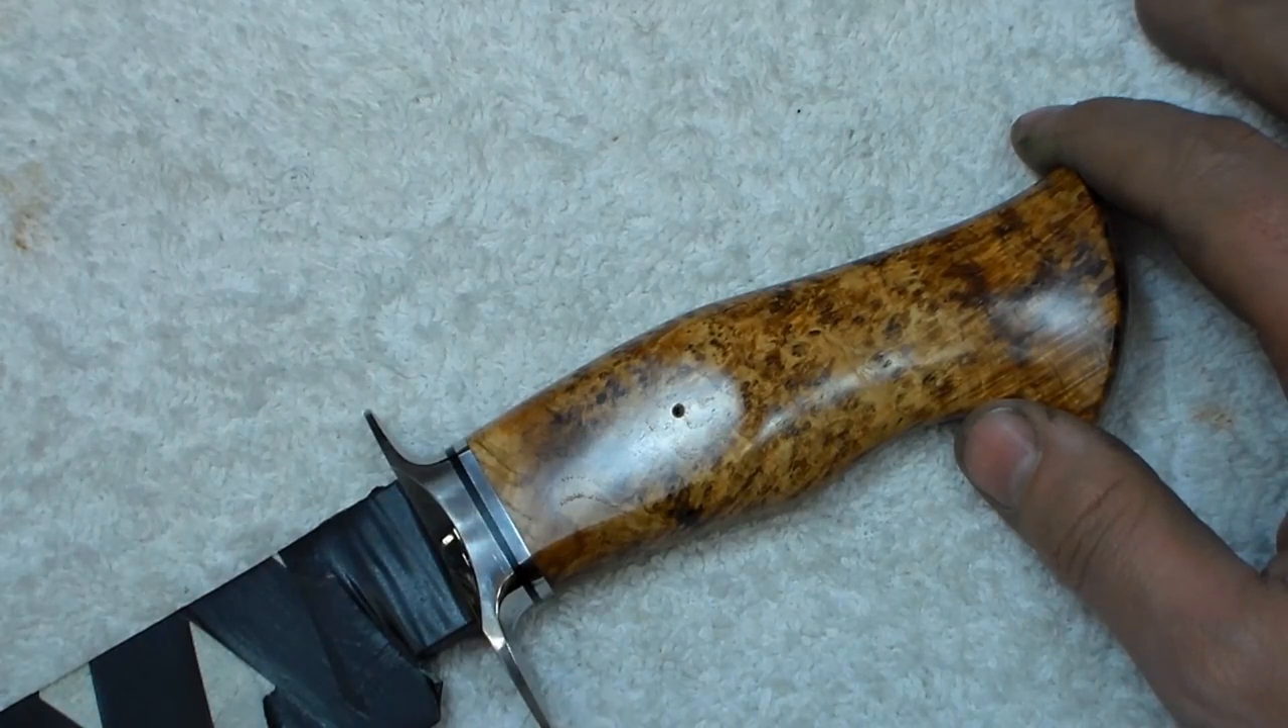Everything on this knife is done now, except for the pin, and then going around, doing the final satin finish around the perimeter of the guard.